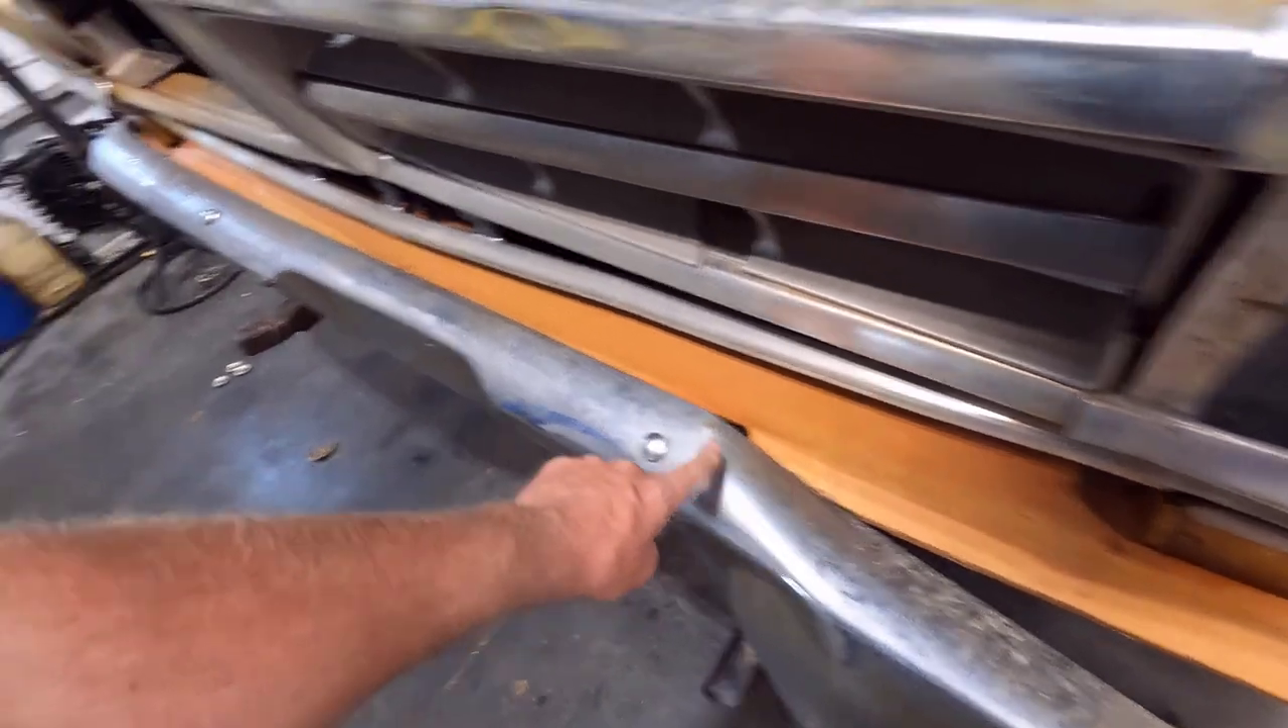The front bumper does need to come off because uh it overlaps the stone guard right here.